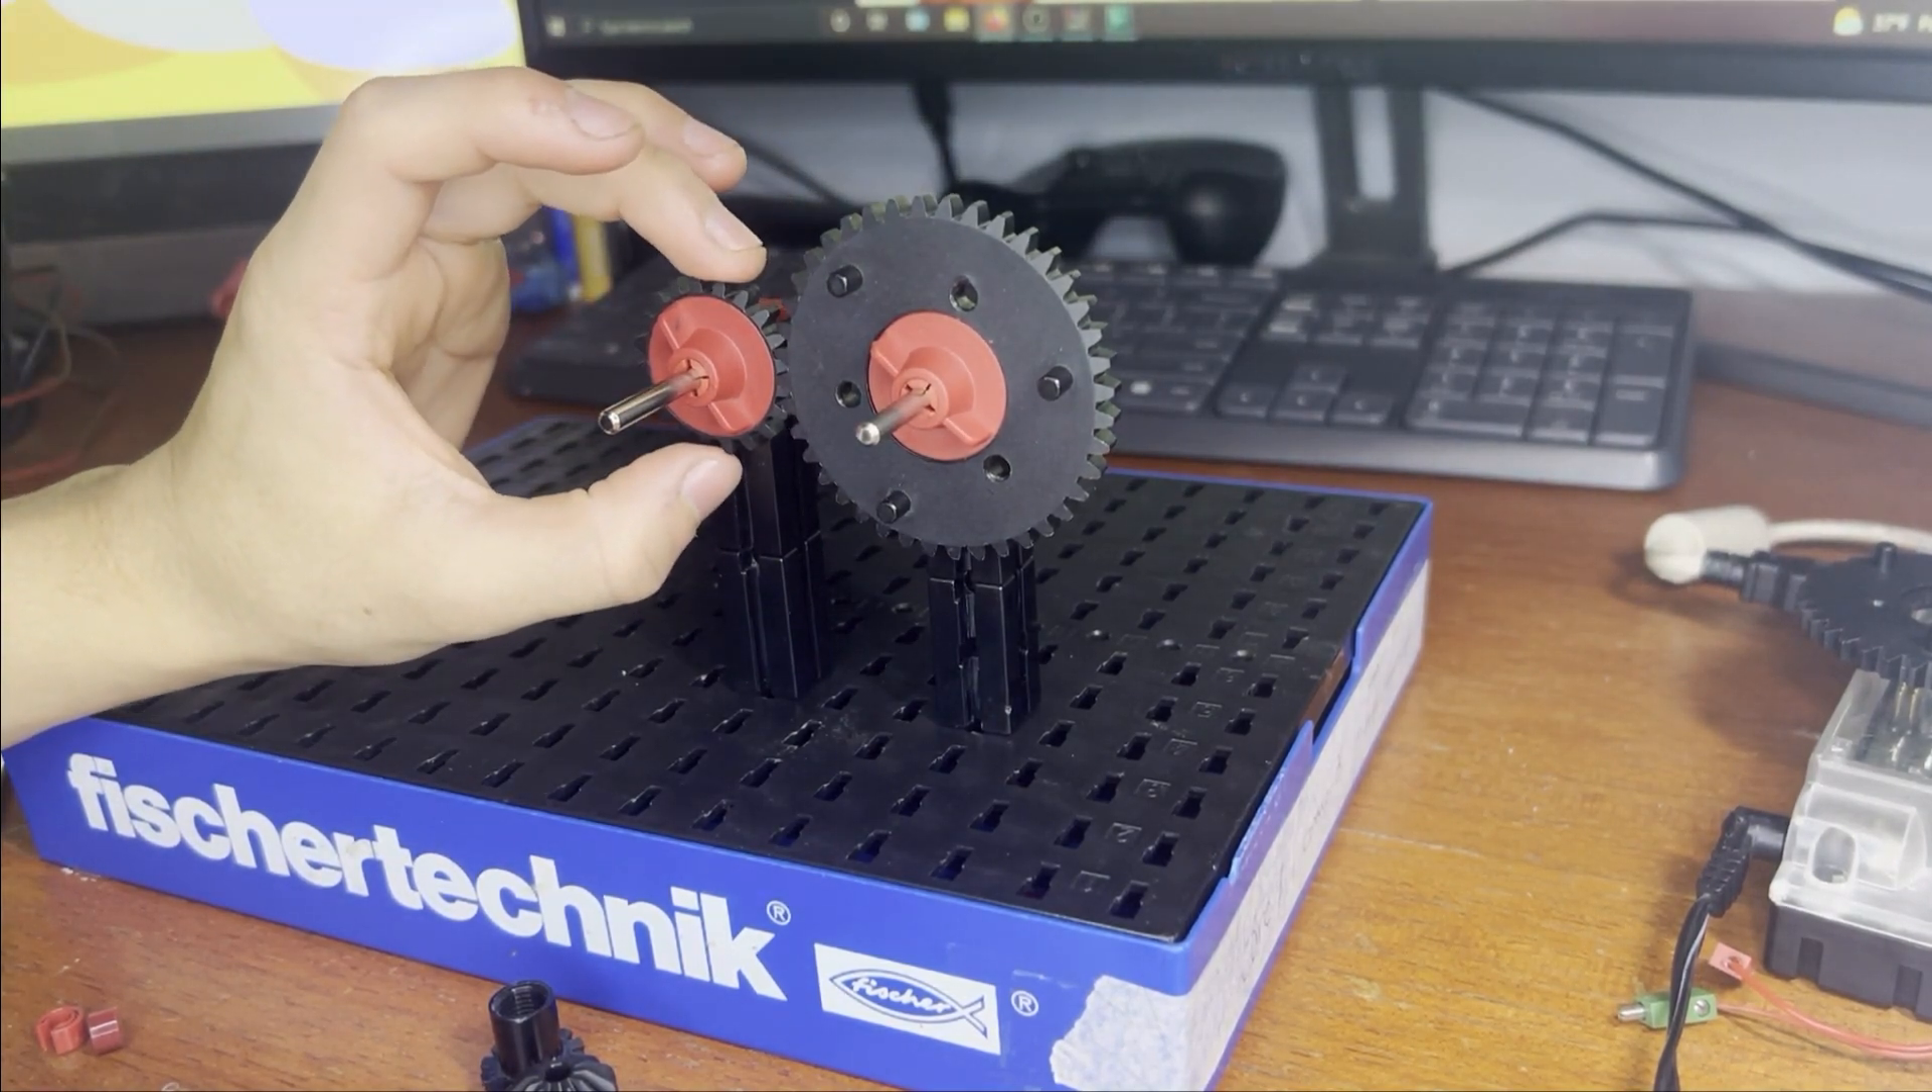So now here we have built a simple gear train.